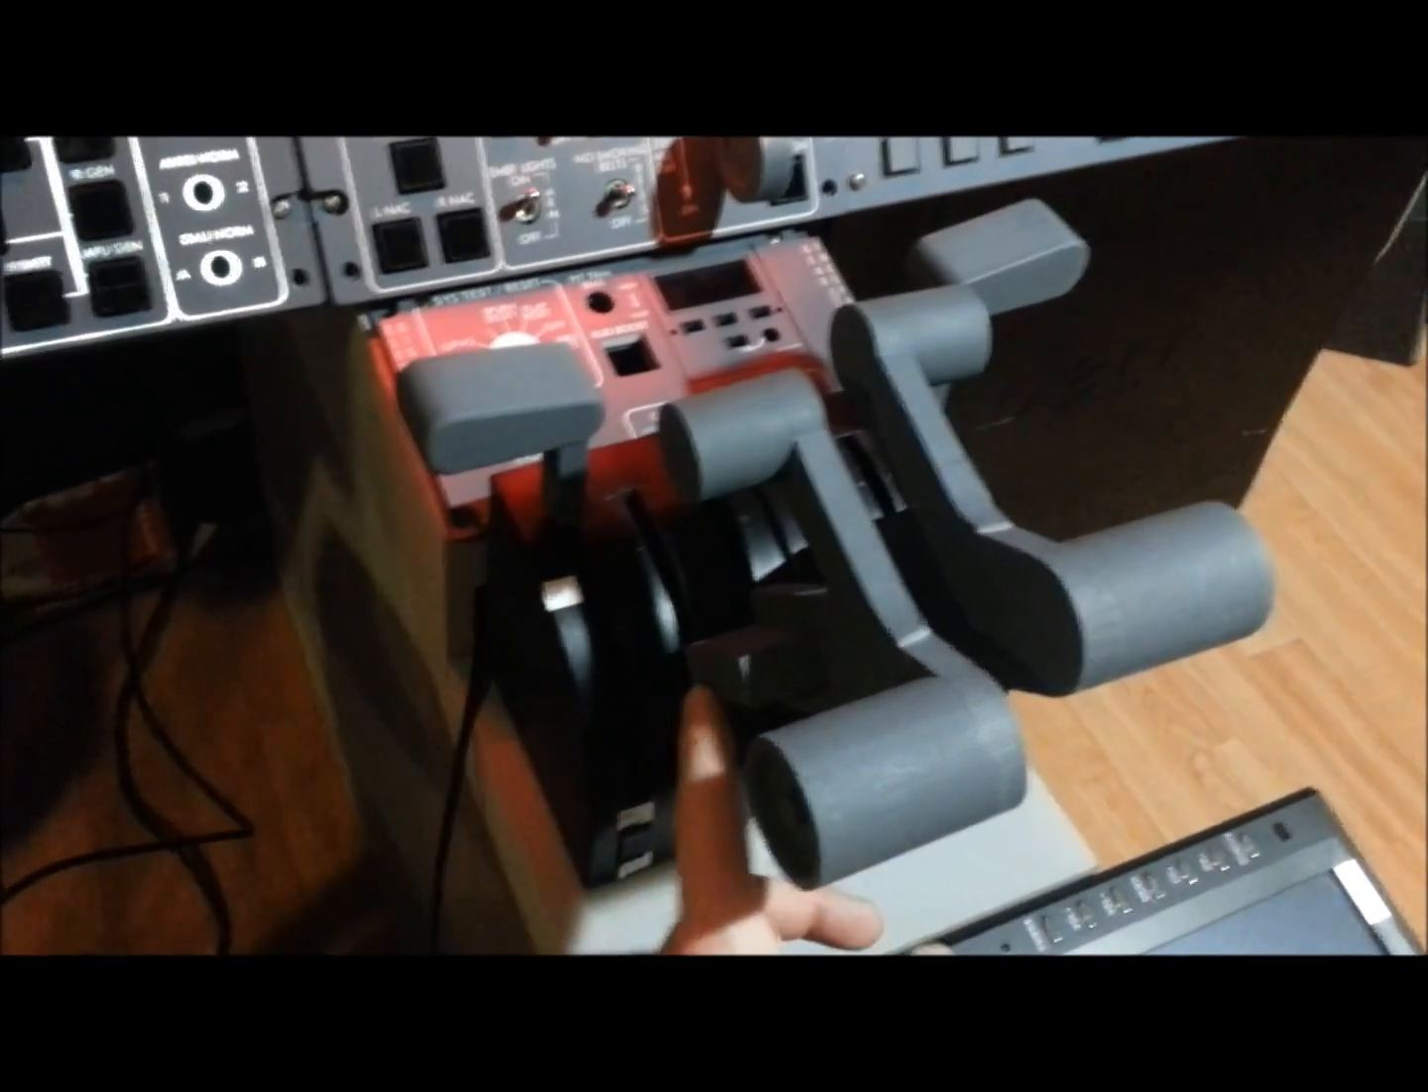I now have my levers, uh, attached.